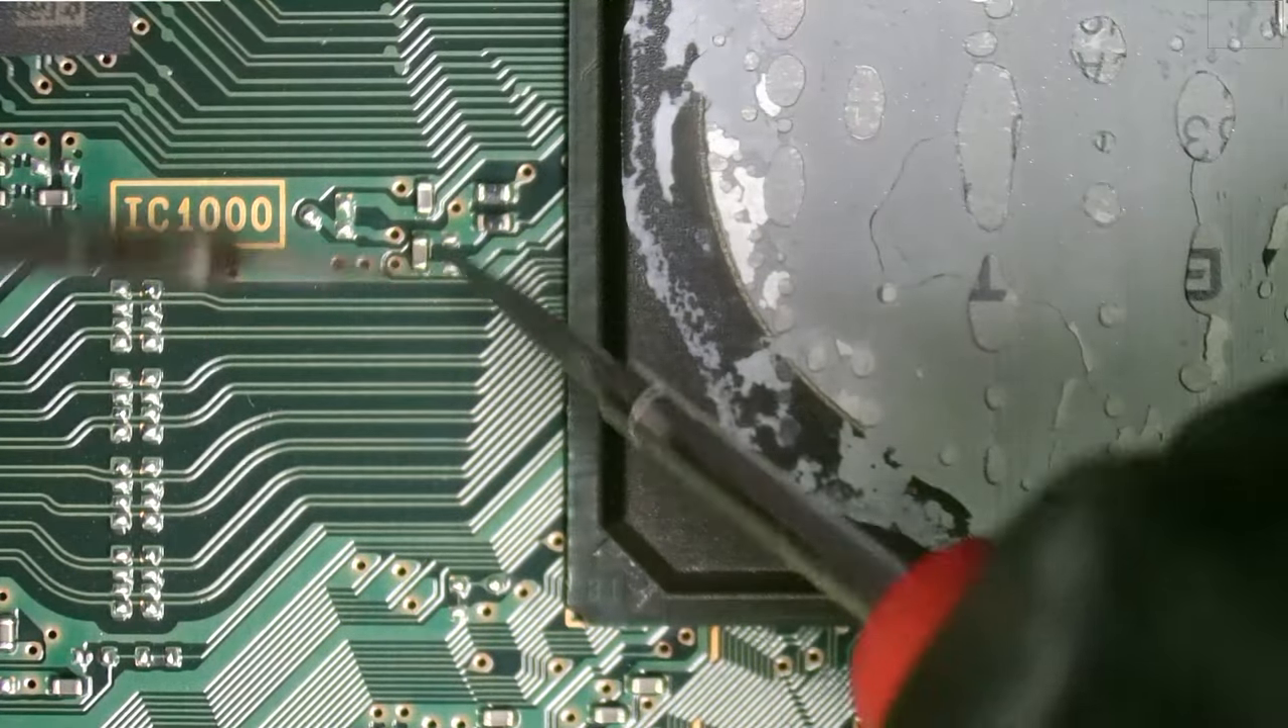Now that we've removed the heat sink from the main board we can go ahead and do some of our resistance checks.